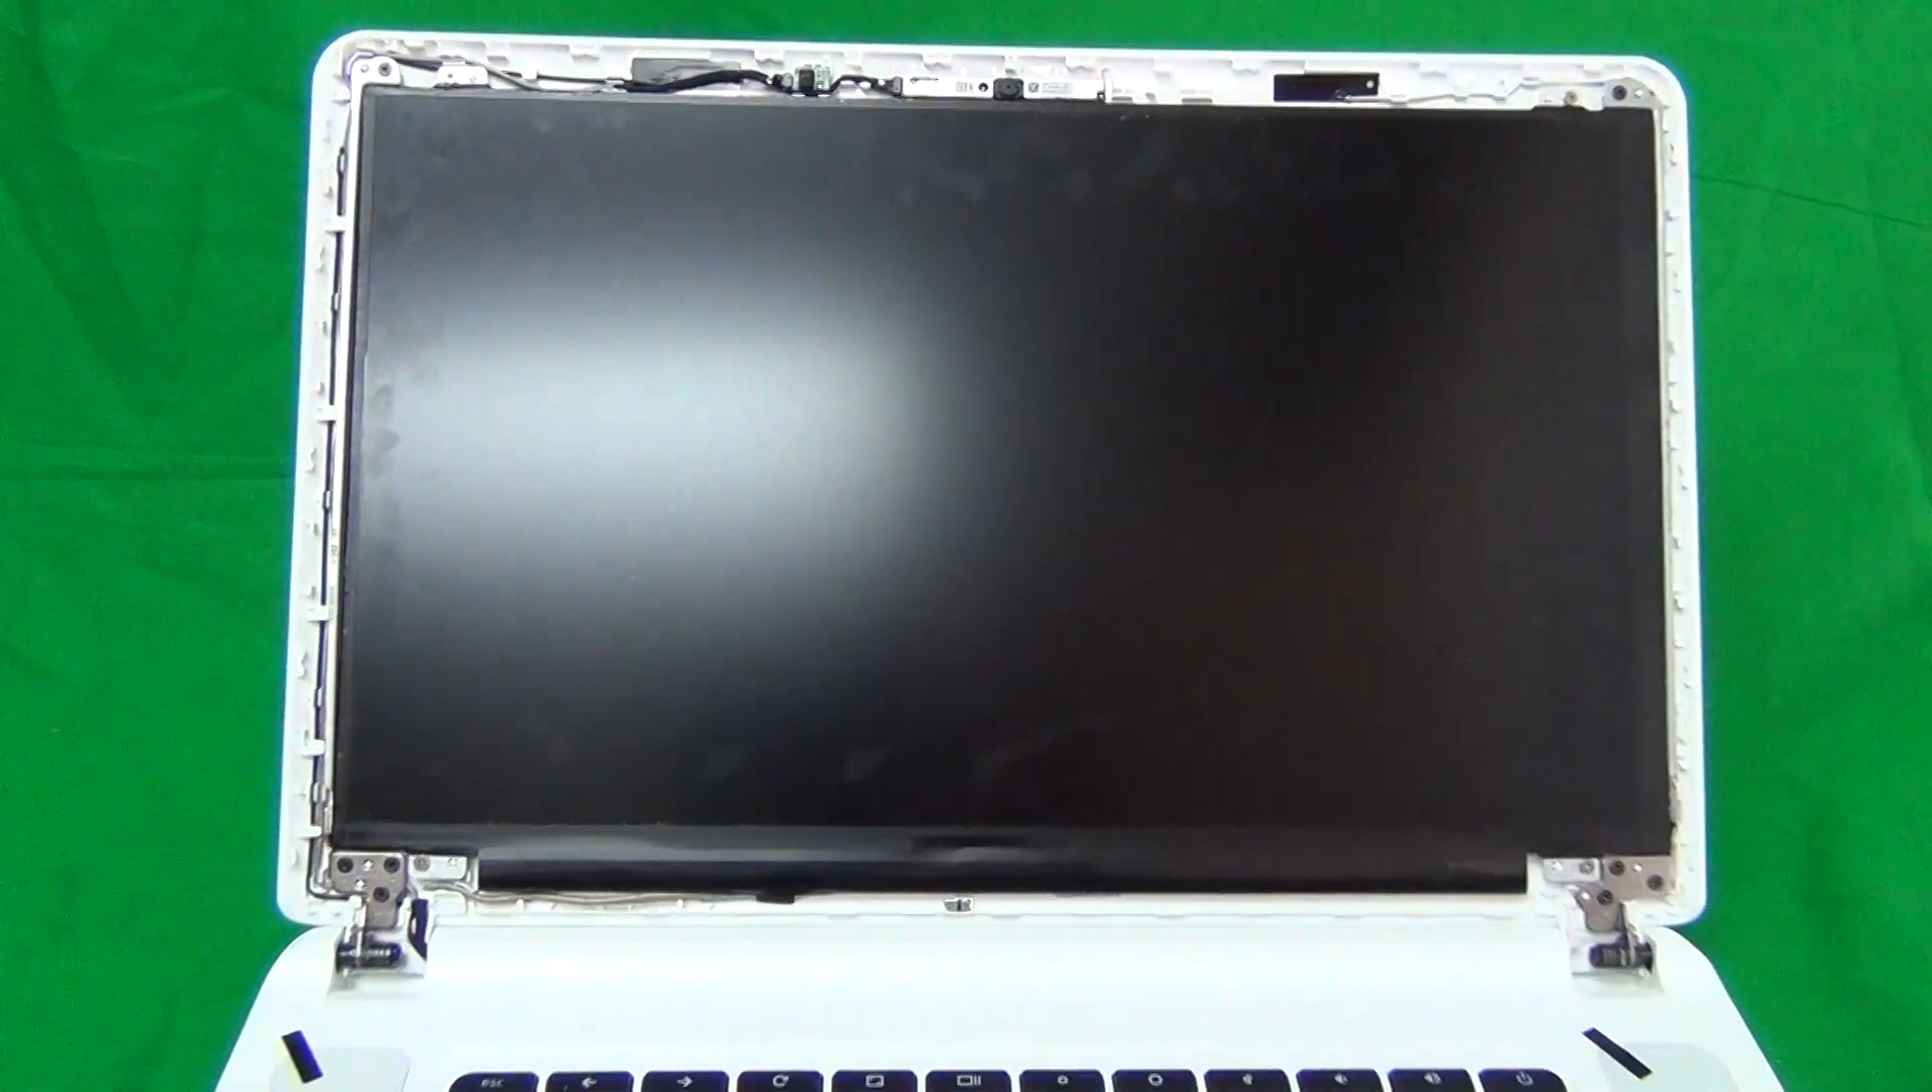Okay, next thing, the screen assembly is exposed.